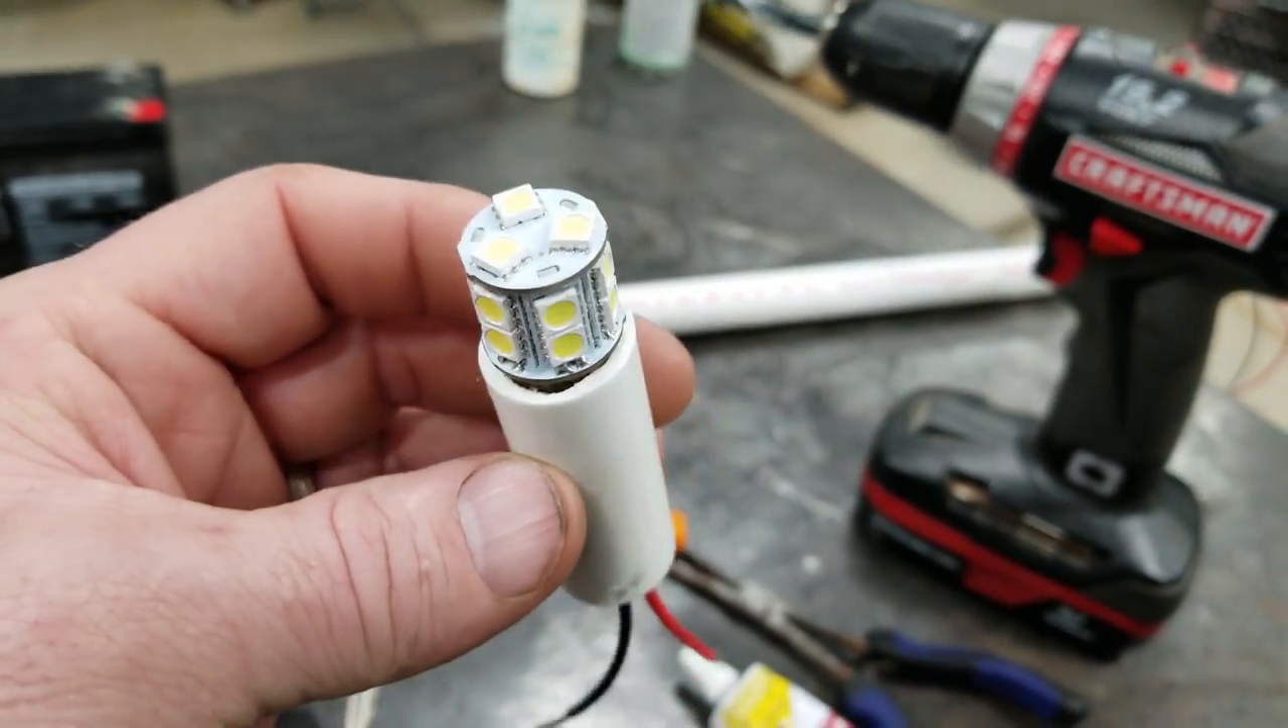Okay, as you can see, I went in and put the nav light in.